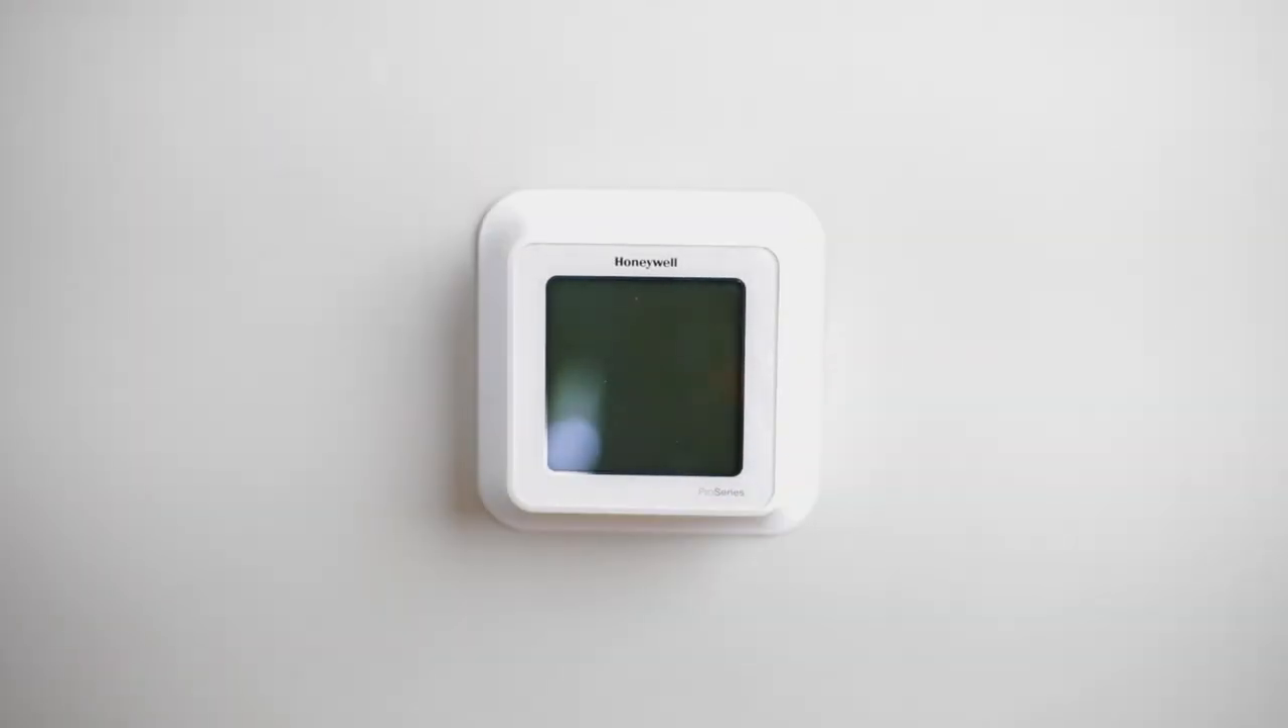So at this point we have our thermostat installed and we're ready to turn the power back on.